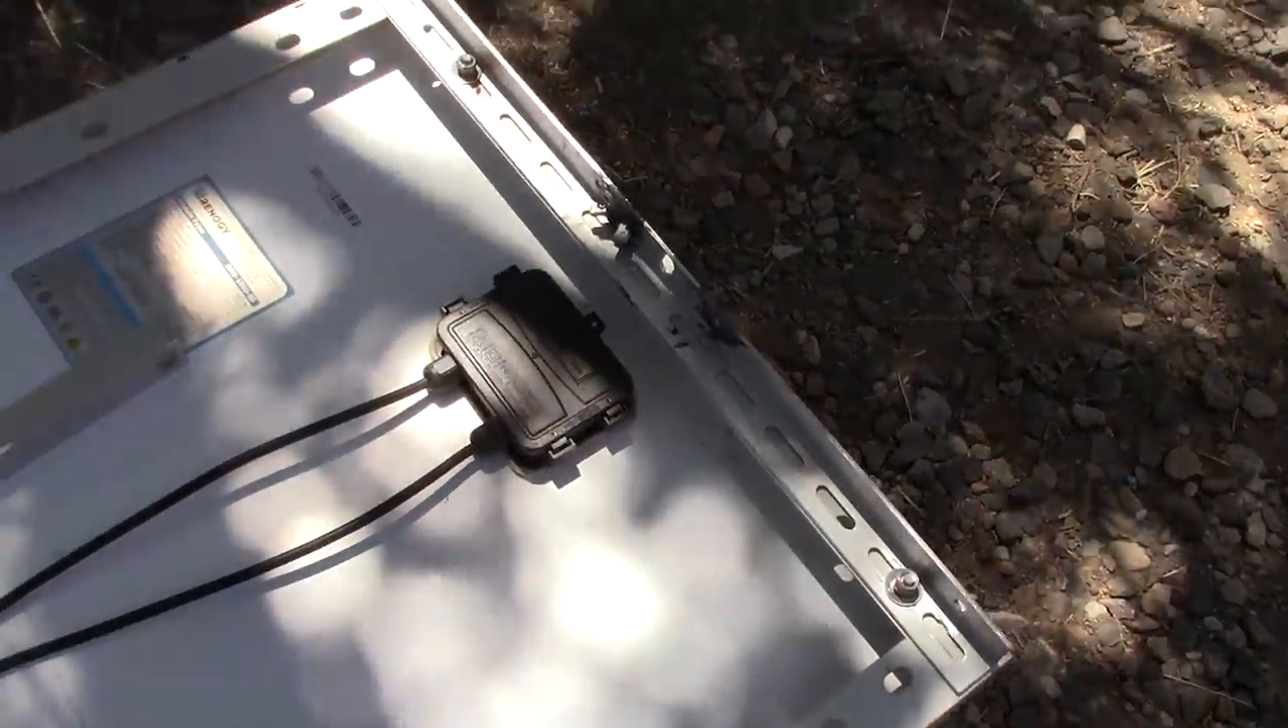So what I have on this side is the bracket mounted to the solar panel.